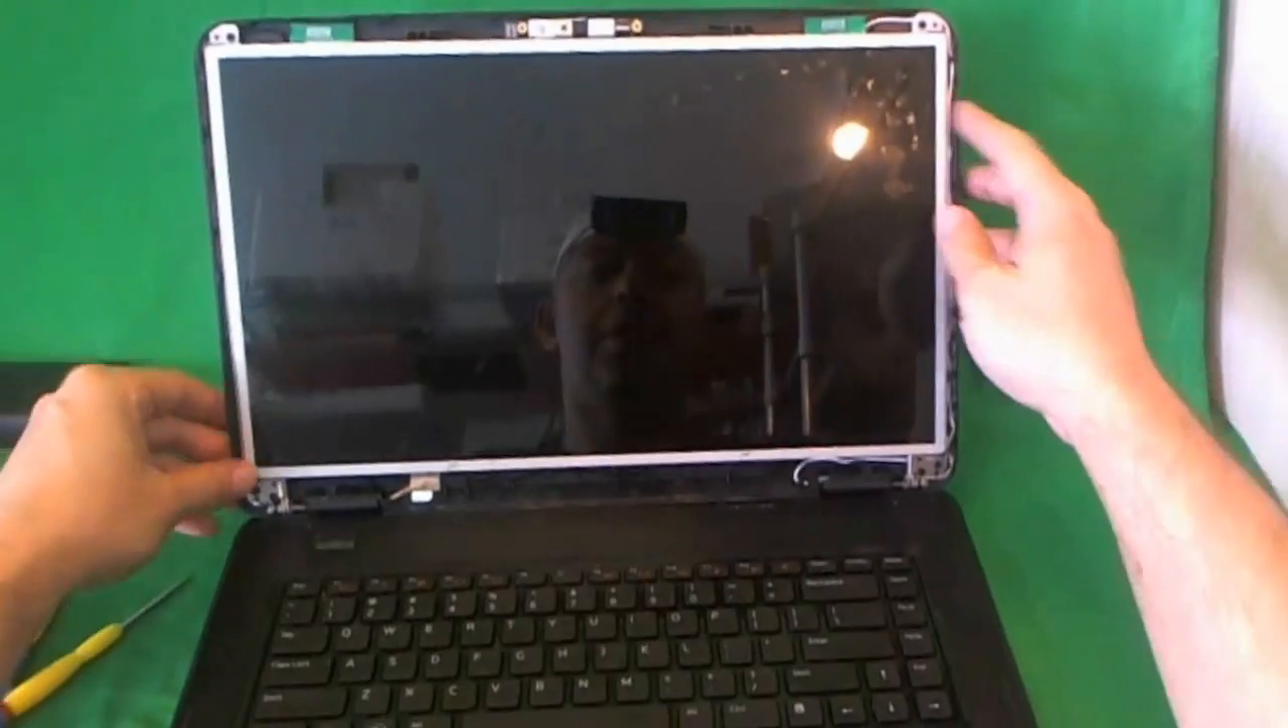Okay, now we remove the bezel, and put it to the side, and now we have the screen assembly.